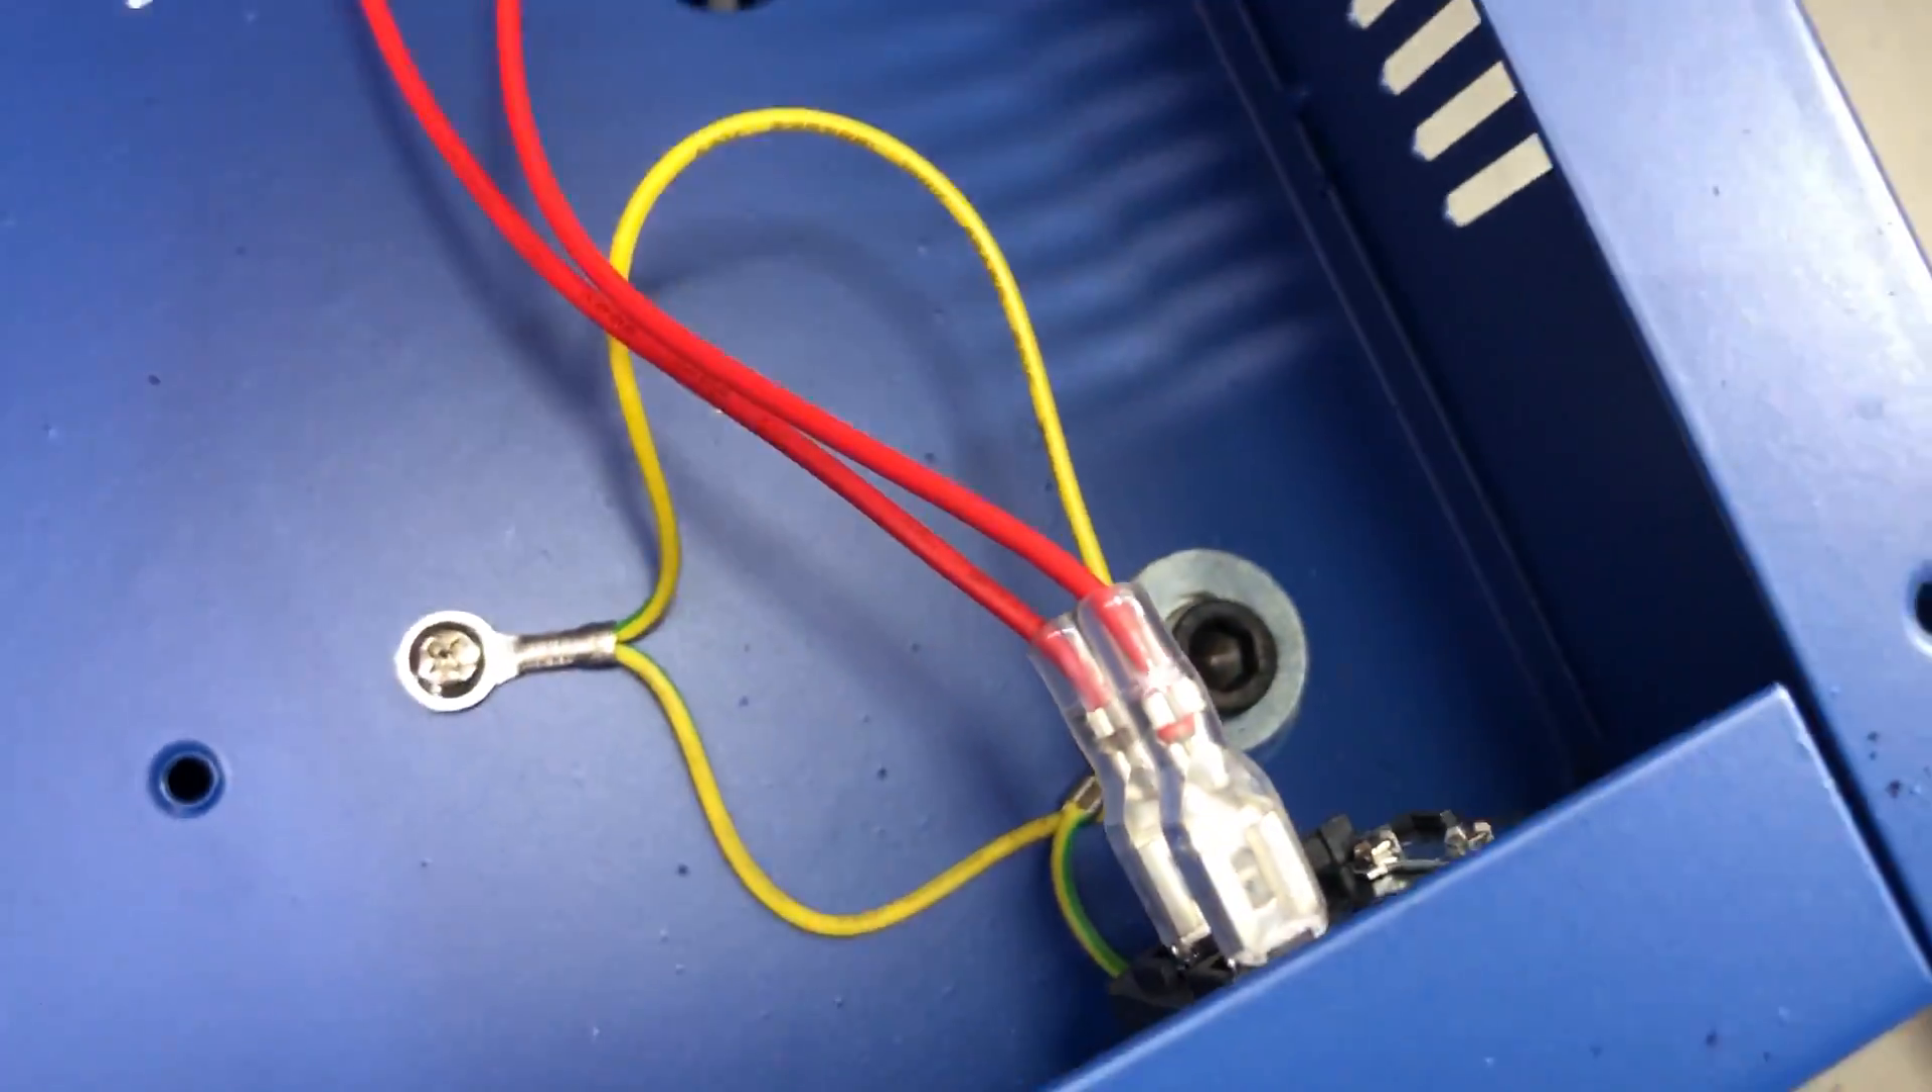There is heat shrink over these connectors on the mains input, also right here on the mains input socket, we also have heat shrink over the connectors.